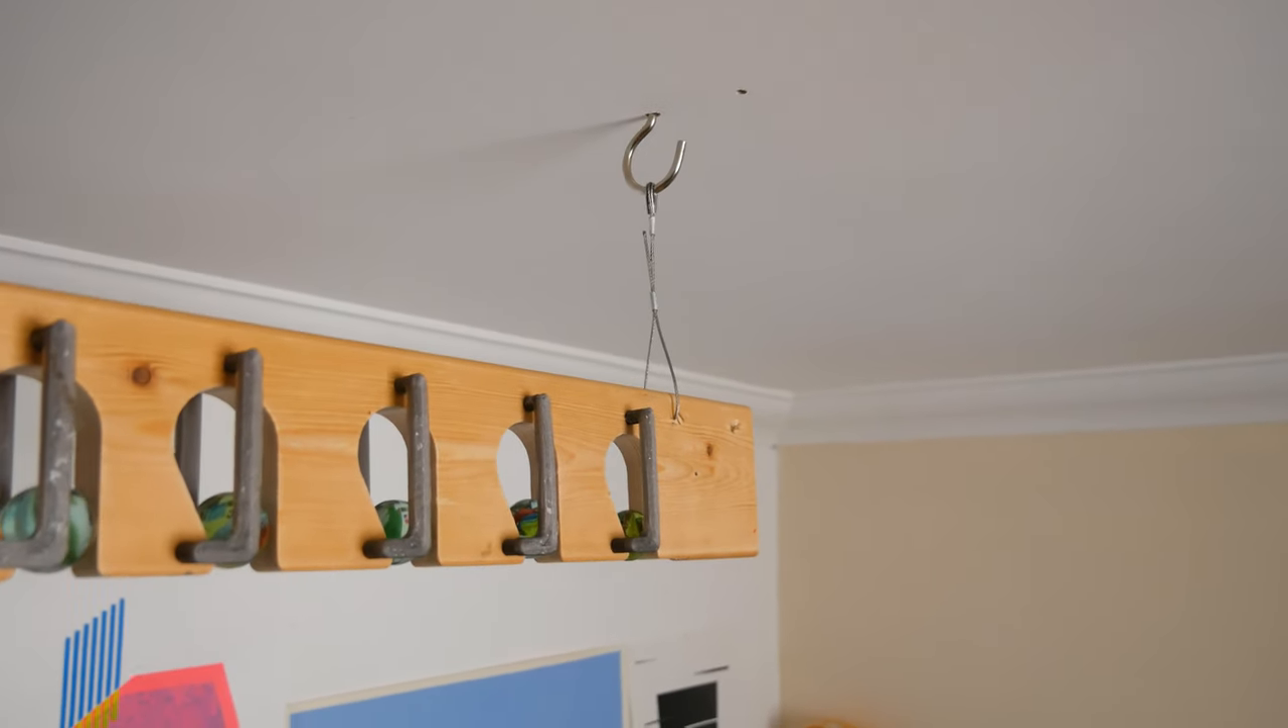And then I've just got some steel wire and it's just attaching to the hook.